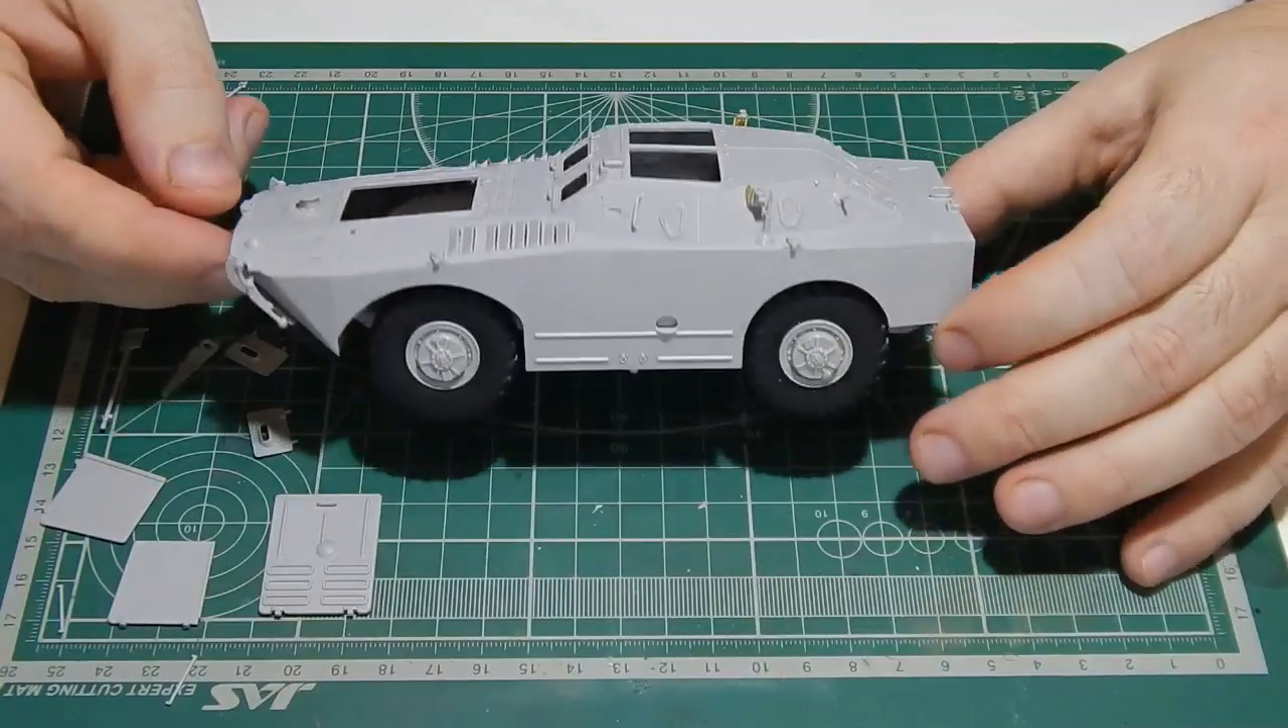Как видите, уже собрал корпус, соединил нижнюю и верхнюю часть.